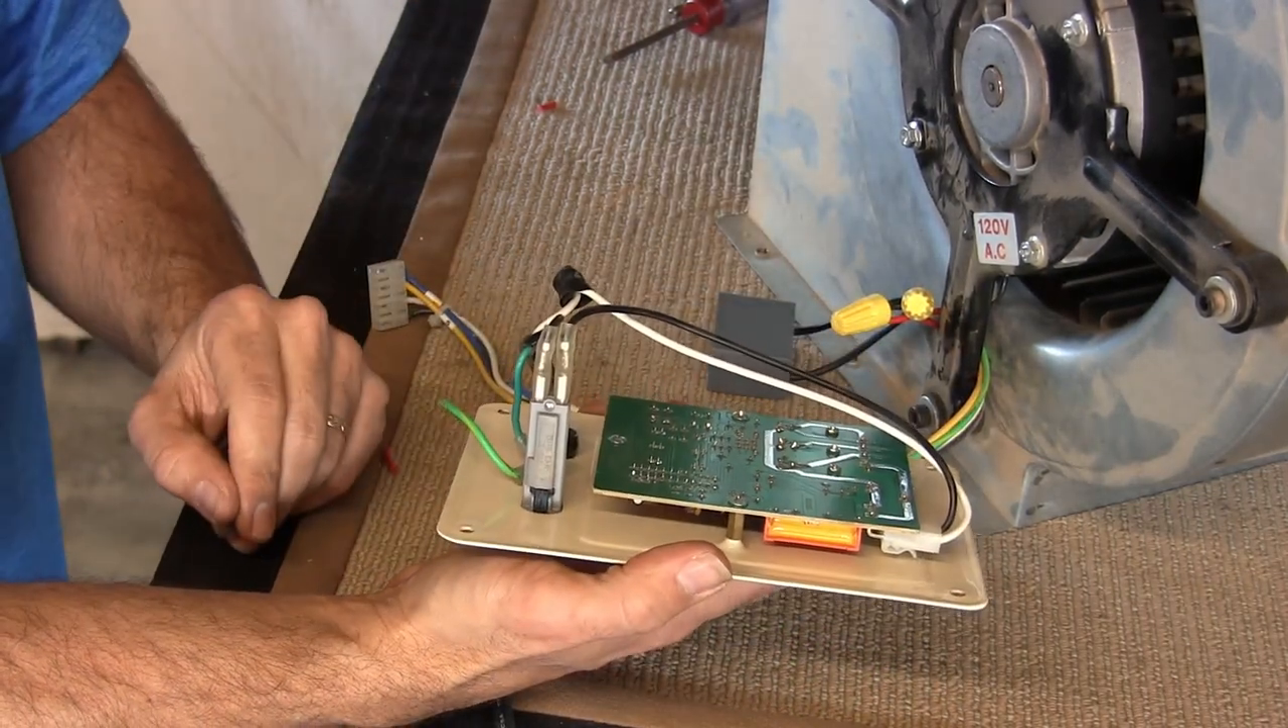So now we have the controller out.